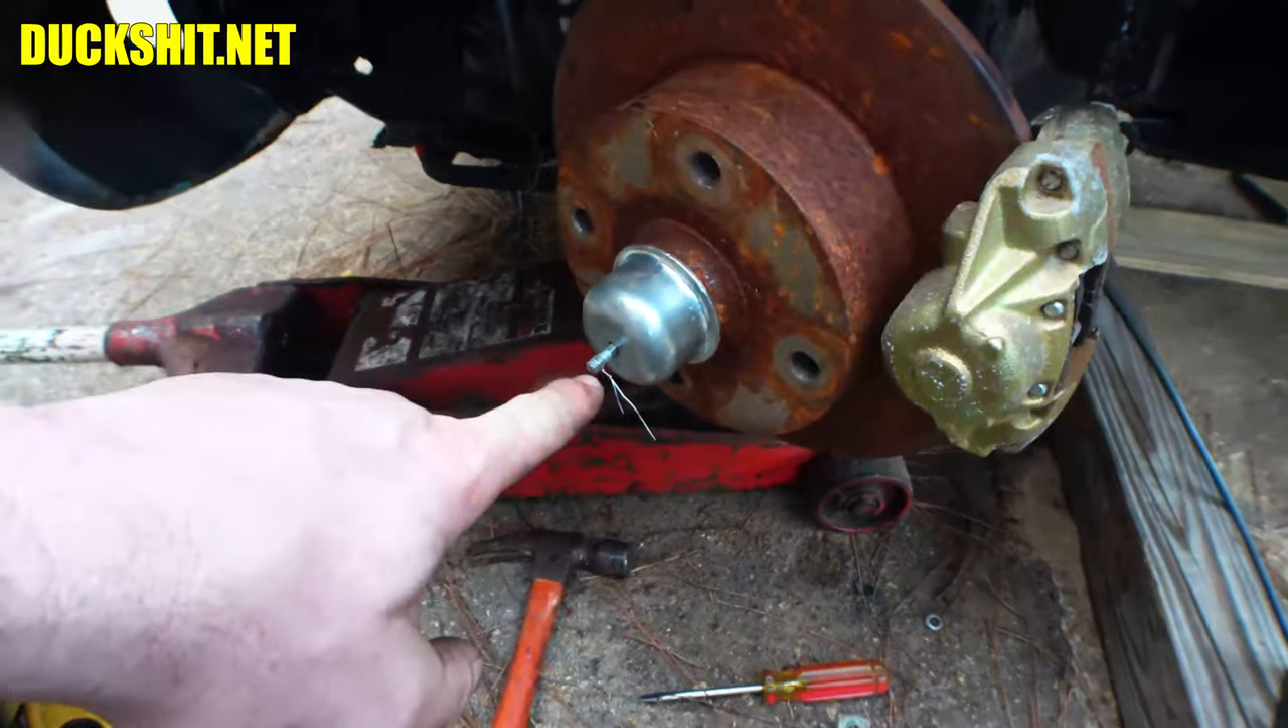We got the bearing cover on here.